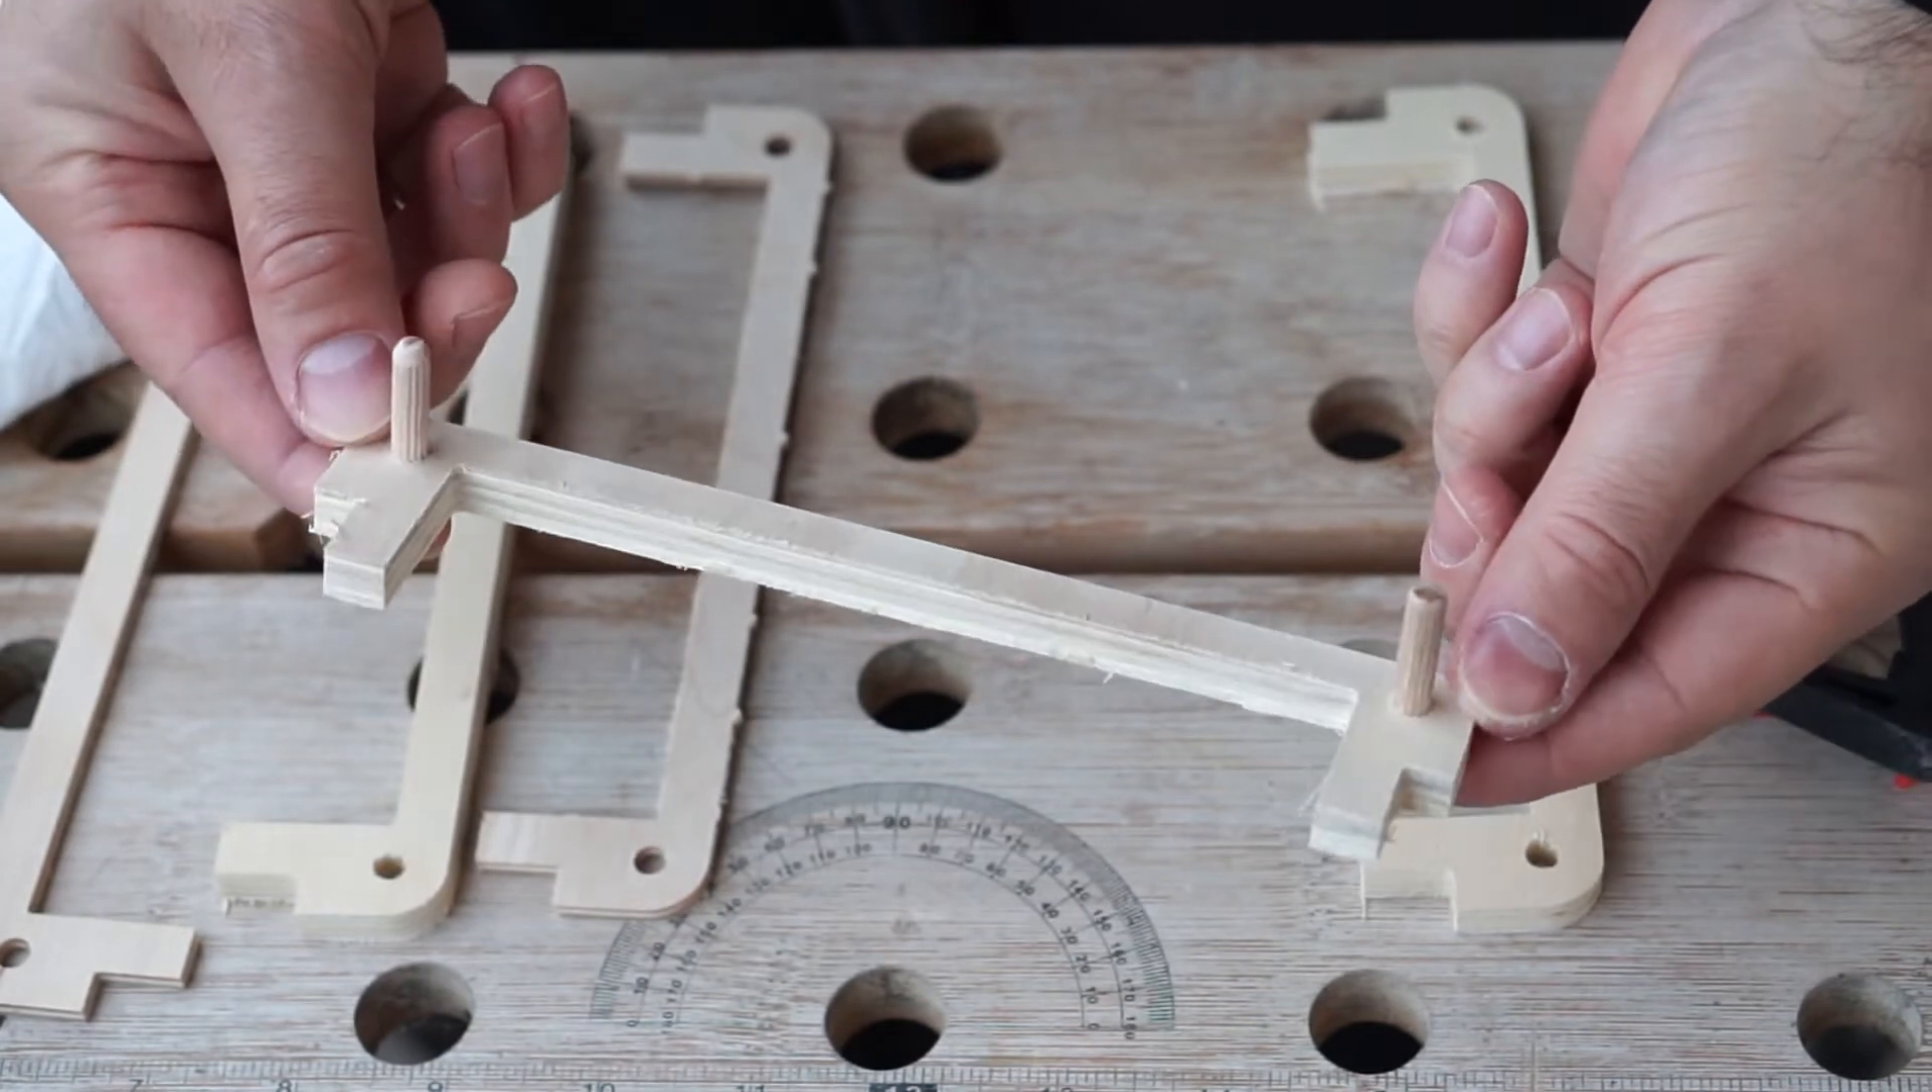I cut 6mm holes and put dowels inside them to help with the alignment.